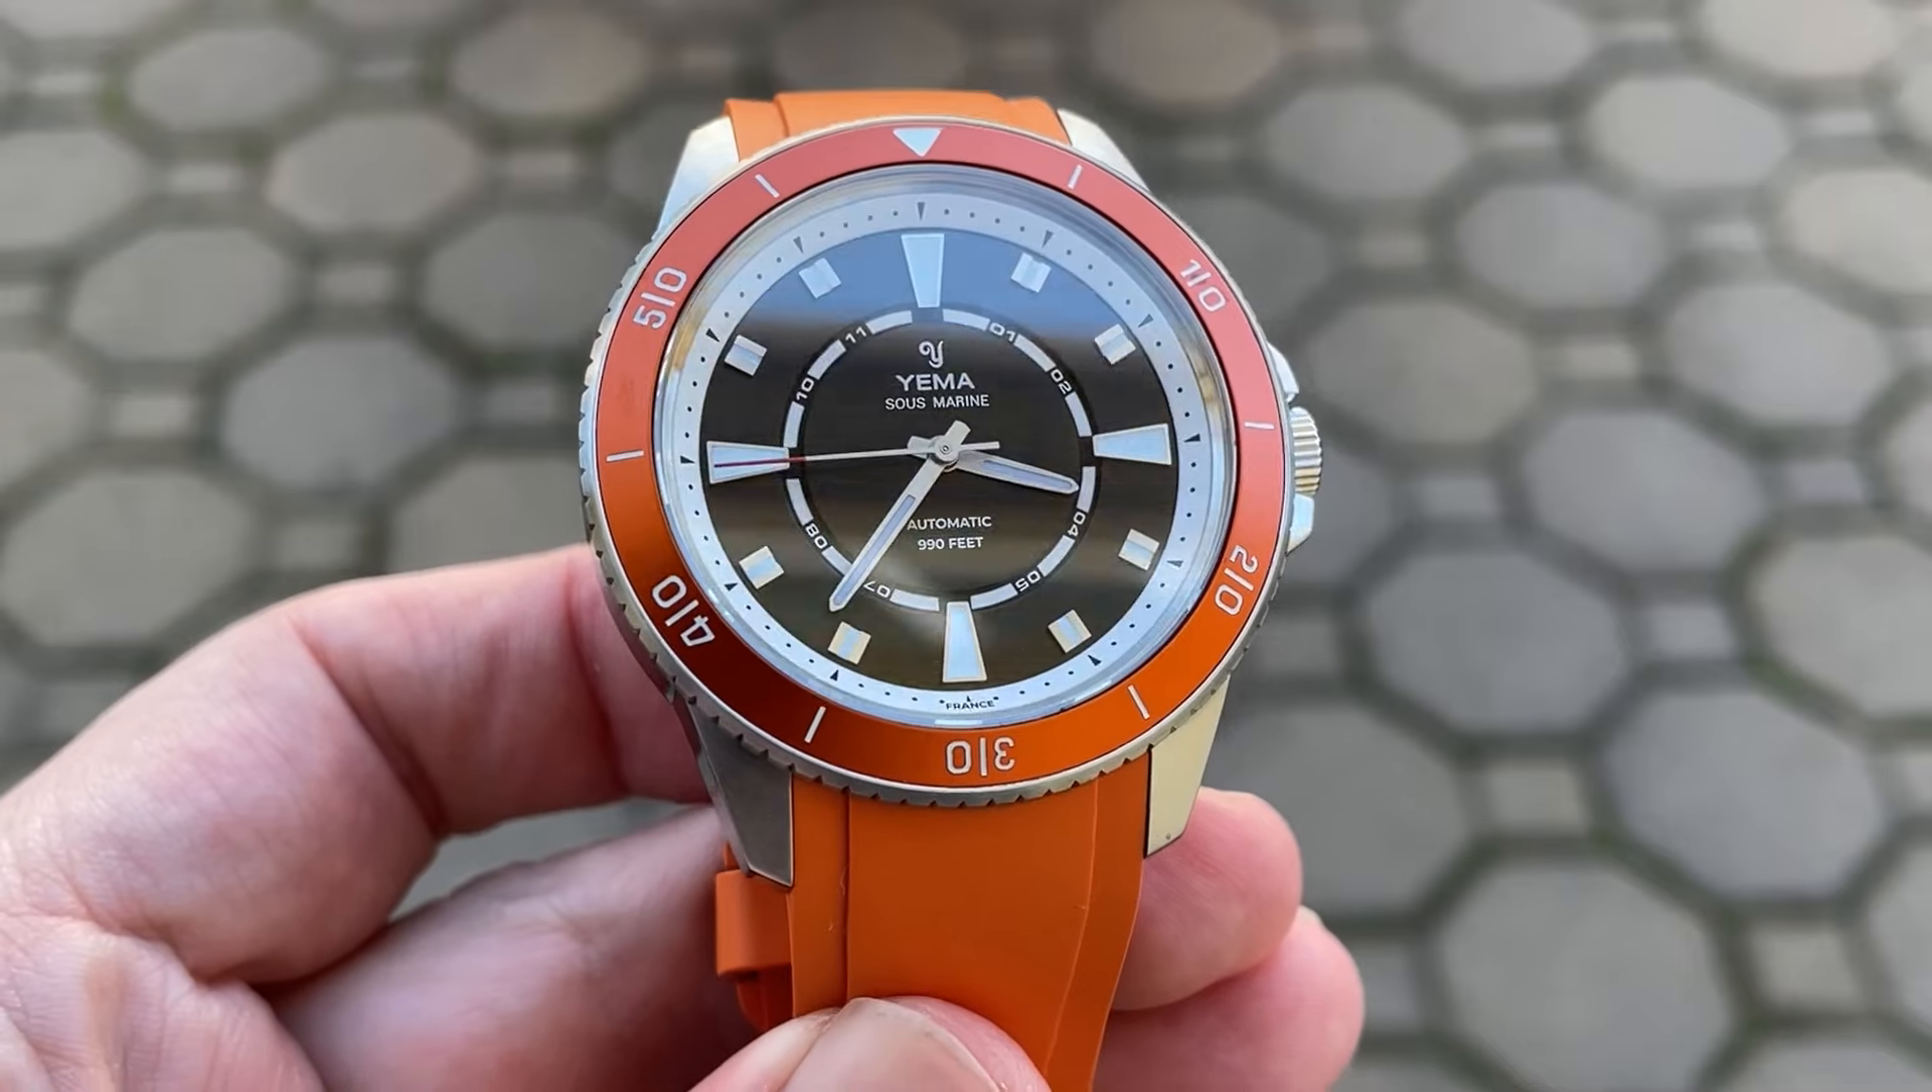The minute hand, however, does not reach the chapter ring, which is a pet peeve of mine.